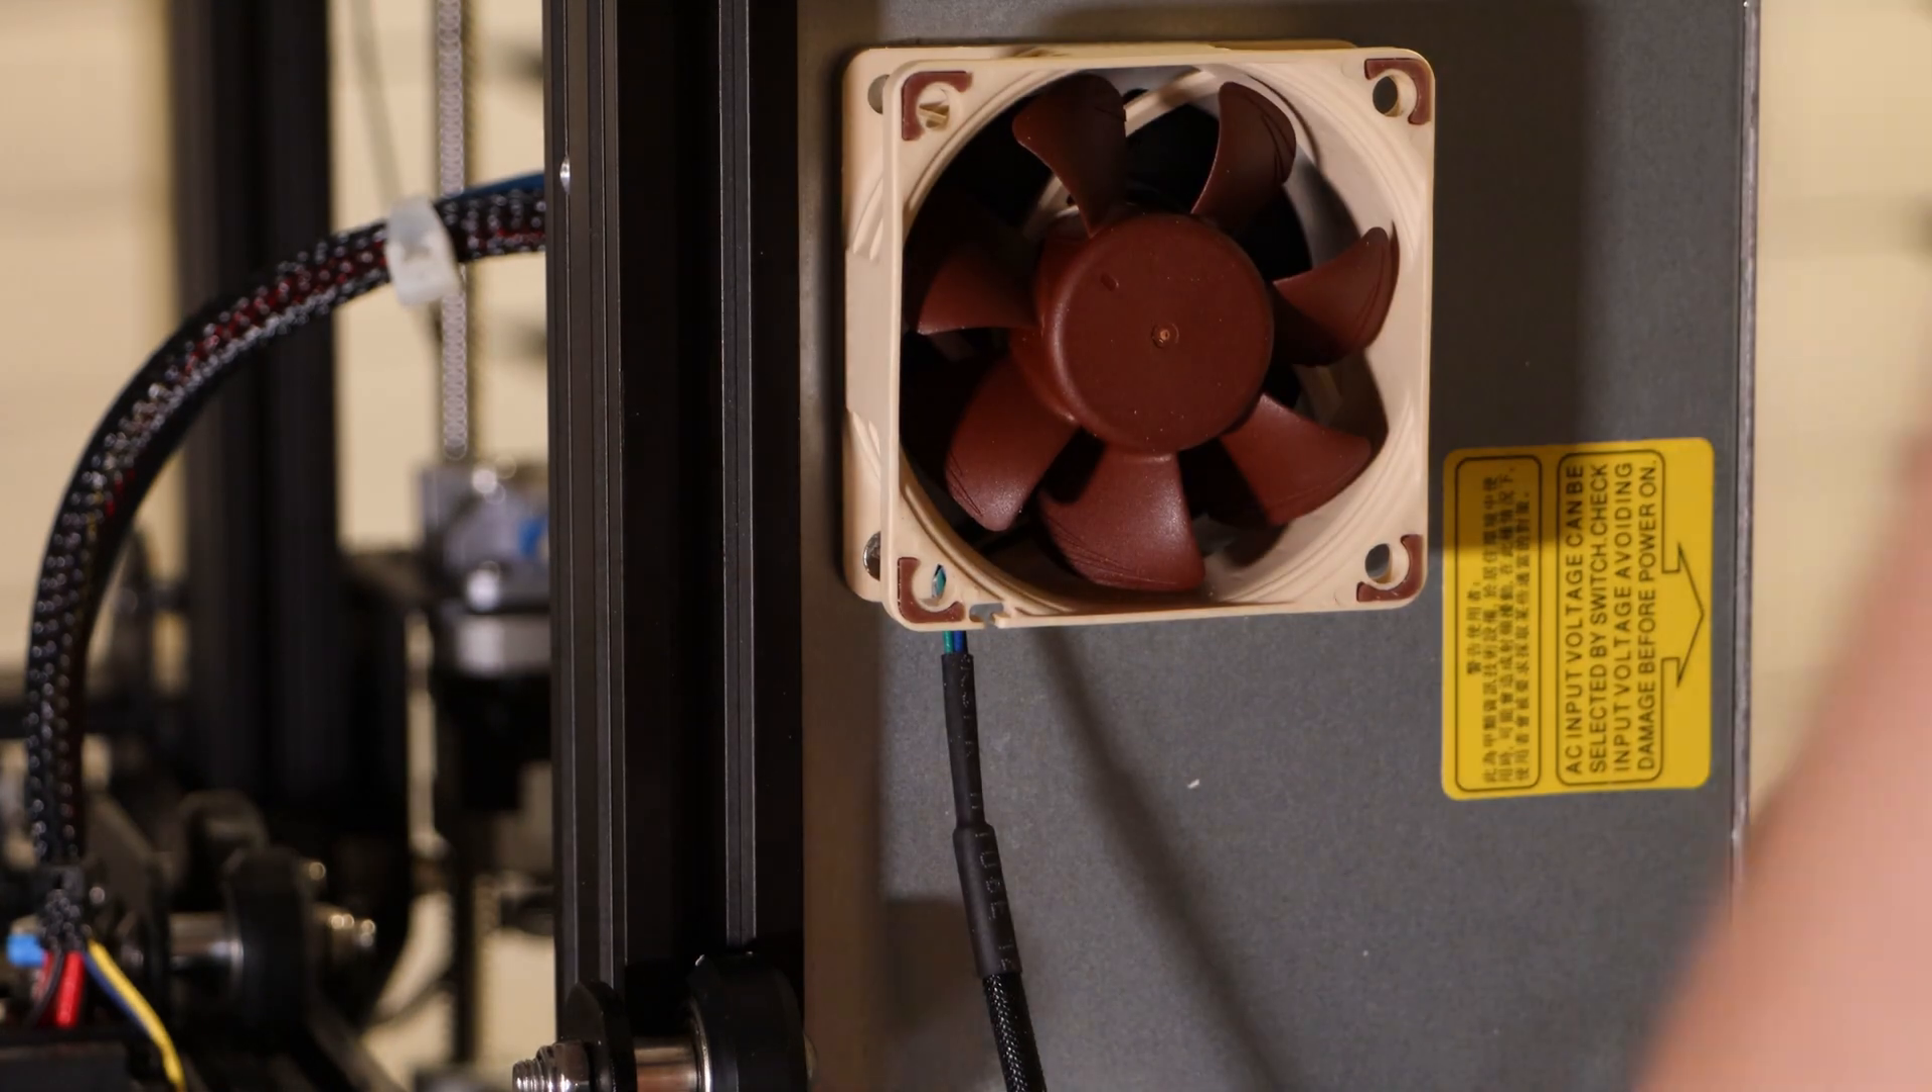Alright, so that fan is now thoroughly attached.